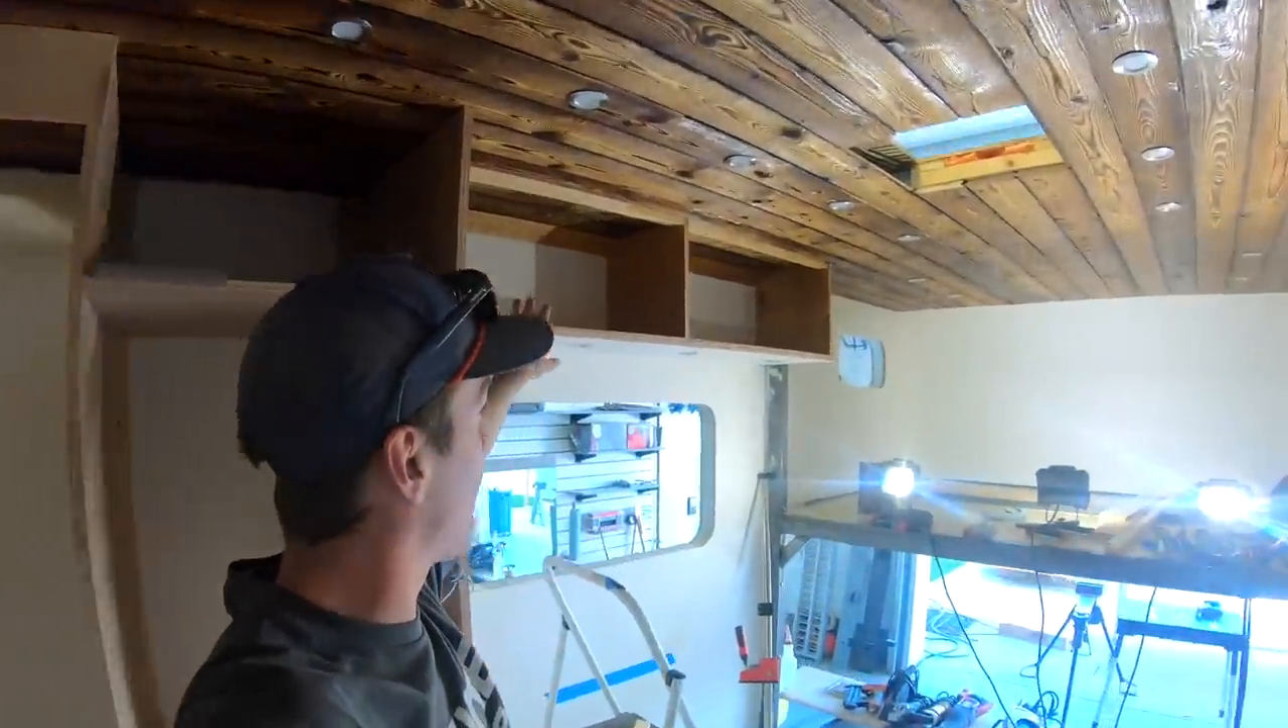We have our cabinets all in, lights in, painted.